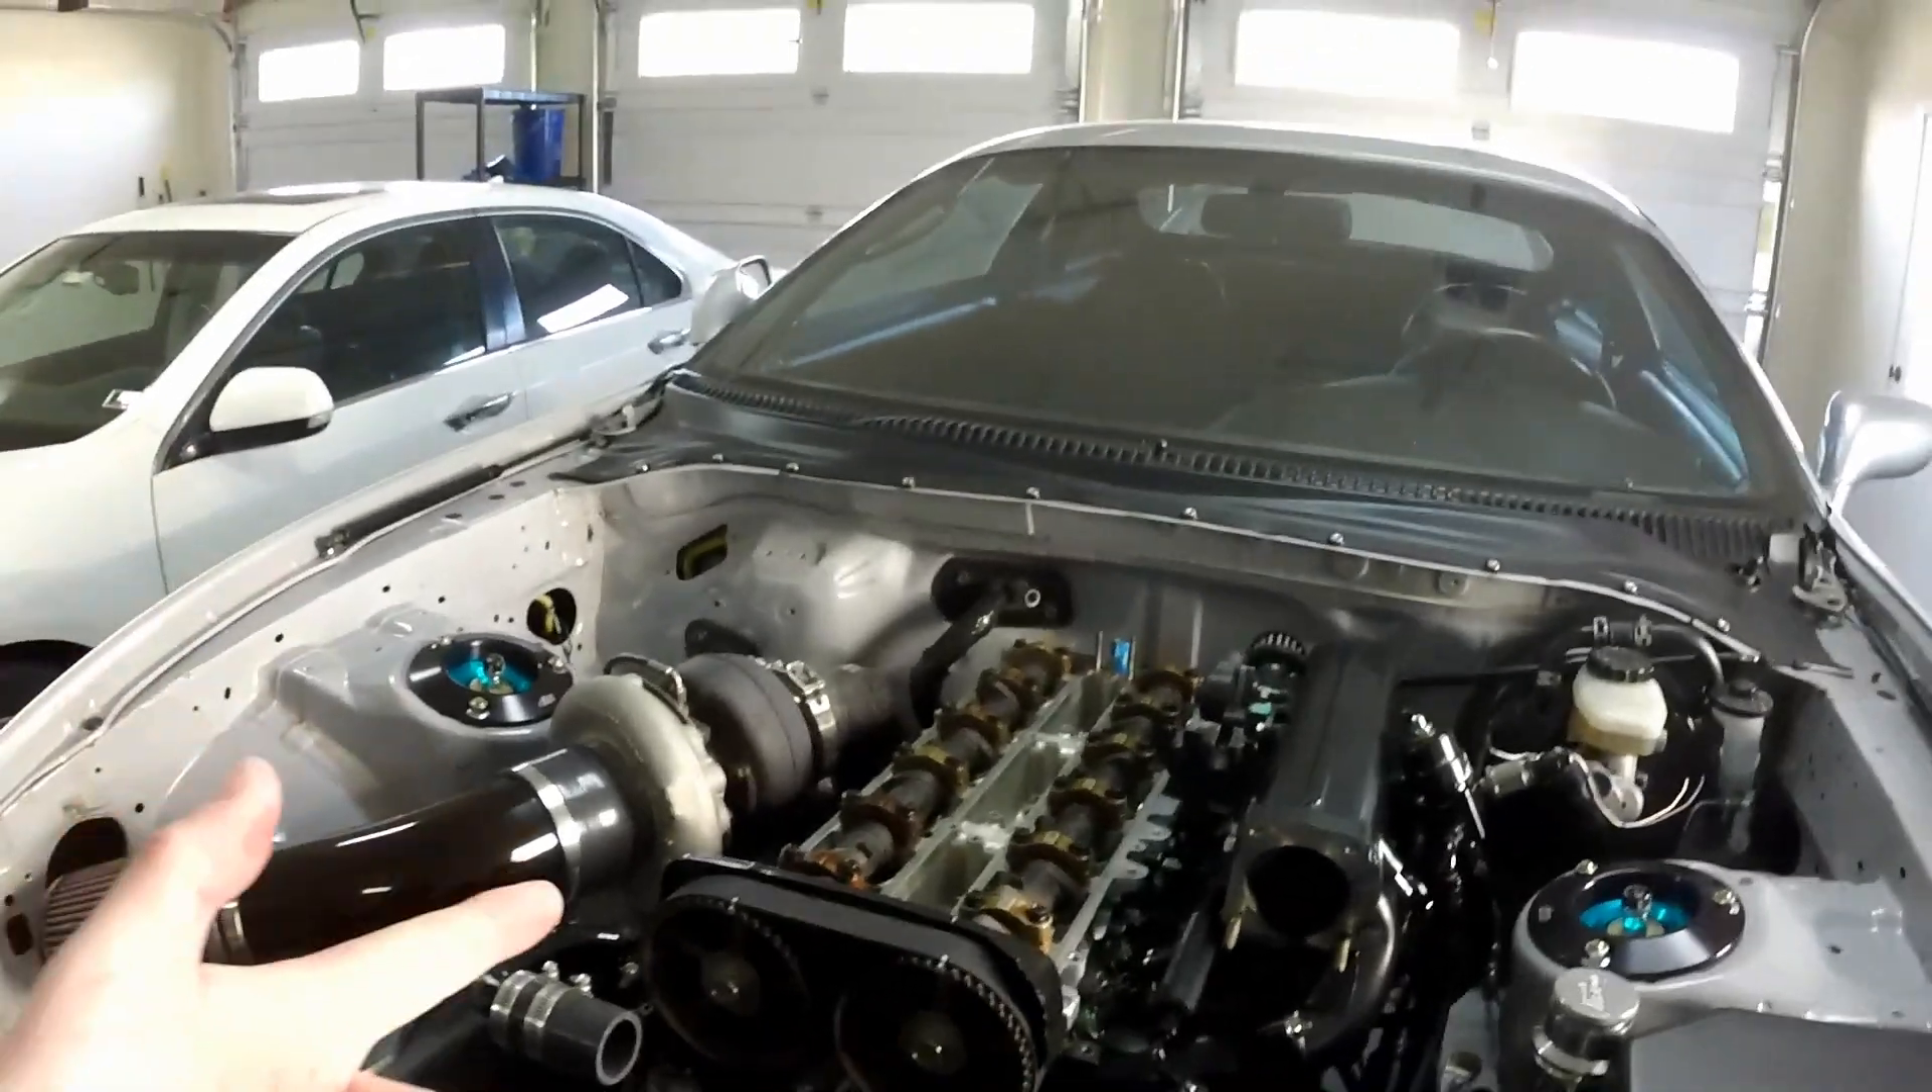Just waiting on the wiring harness and the valve covers are off because I just sent those to powder coat today.